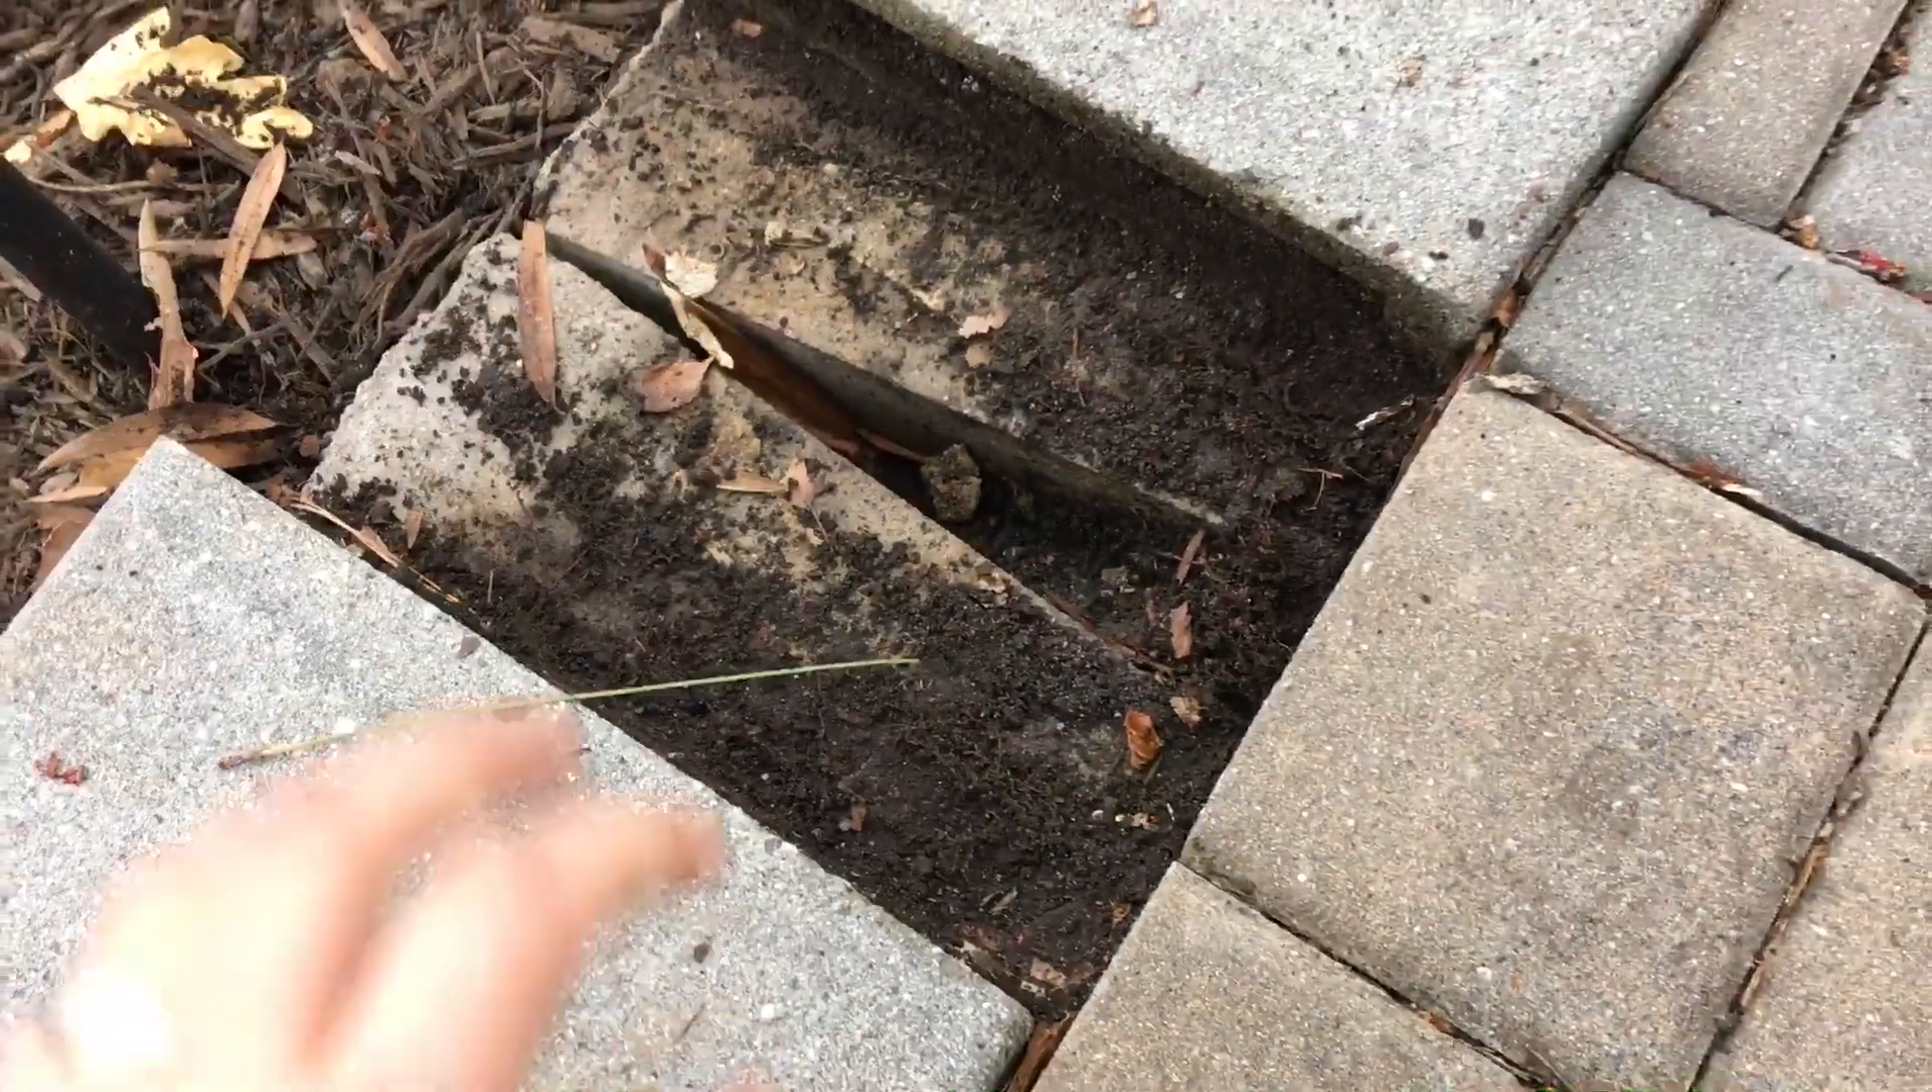So first you can see here that this void is here in between of these blocks.